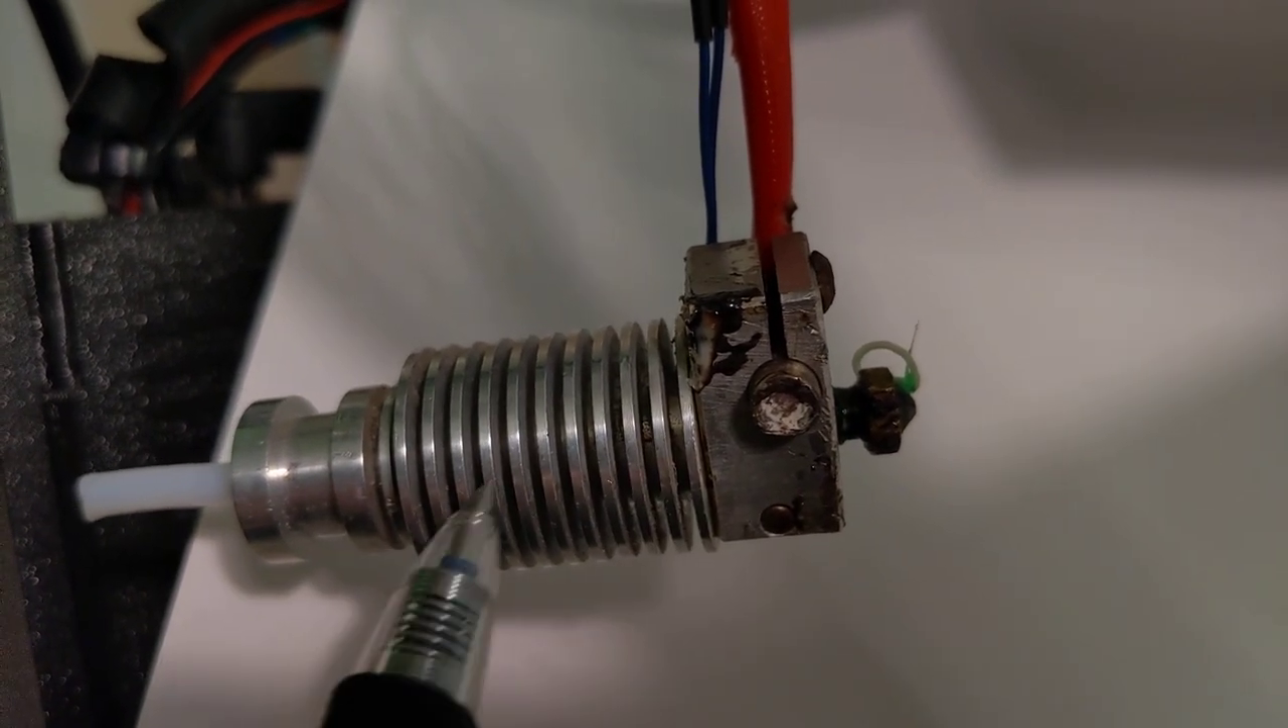So what's happening is this heater block is right up against this.